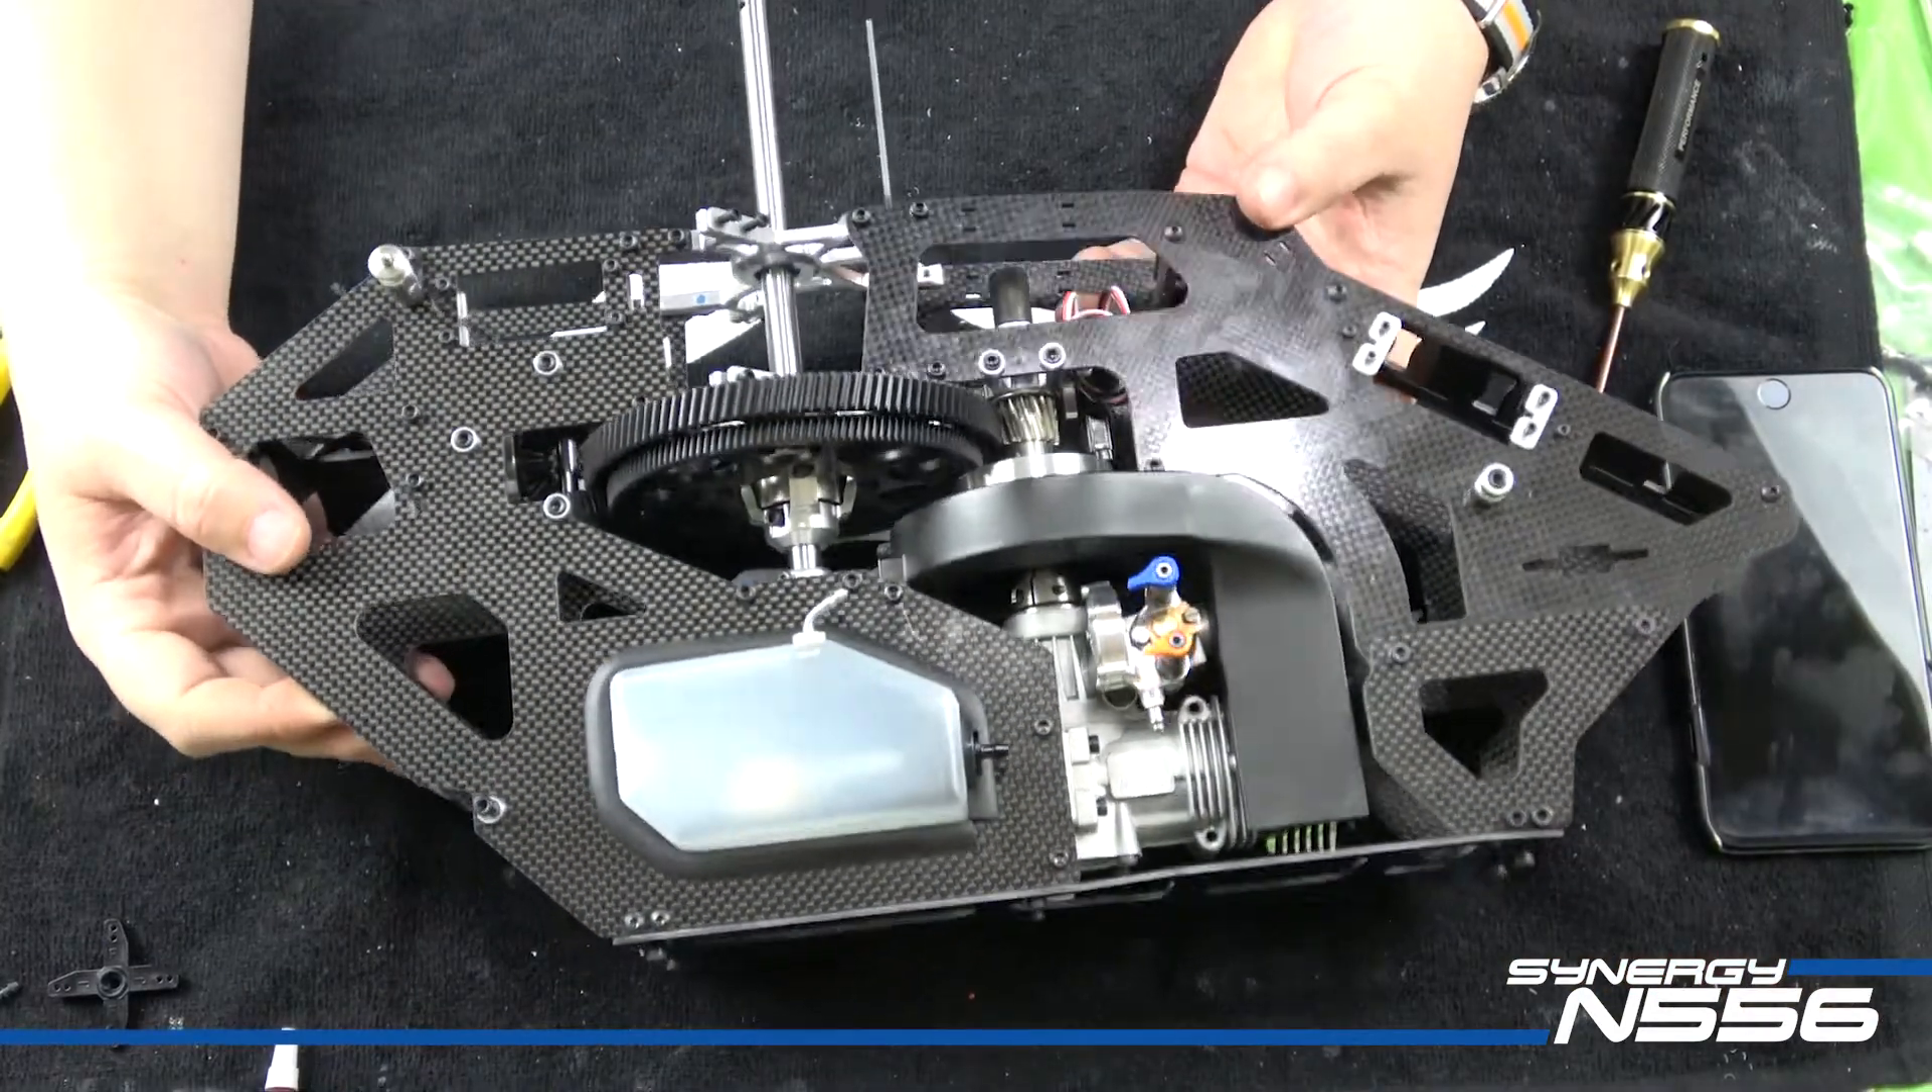There it is main gear is in.